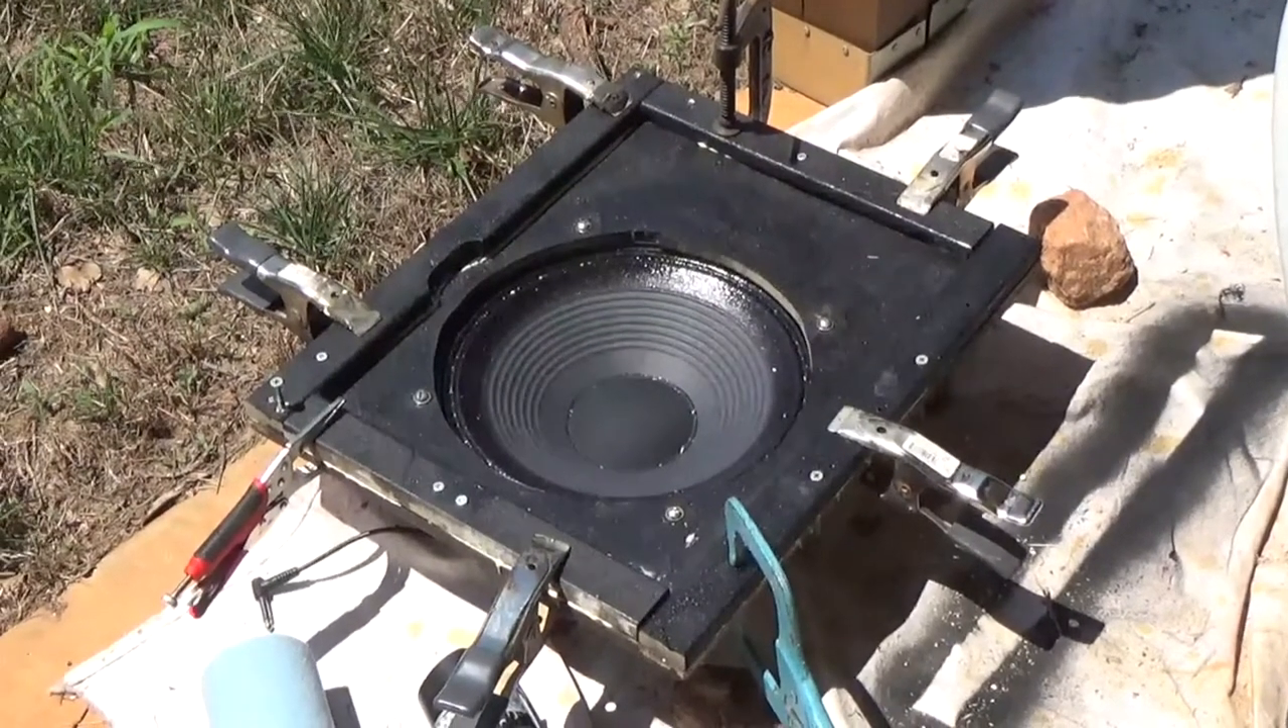Alright, we have the strips clamped to the baffle.